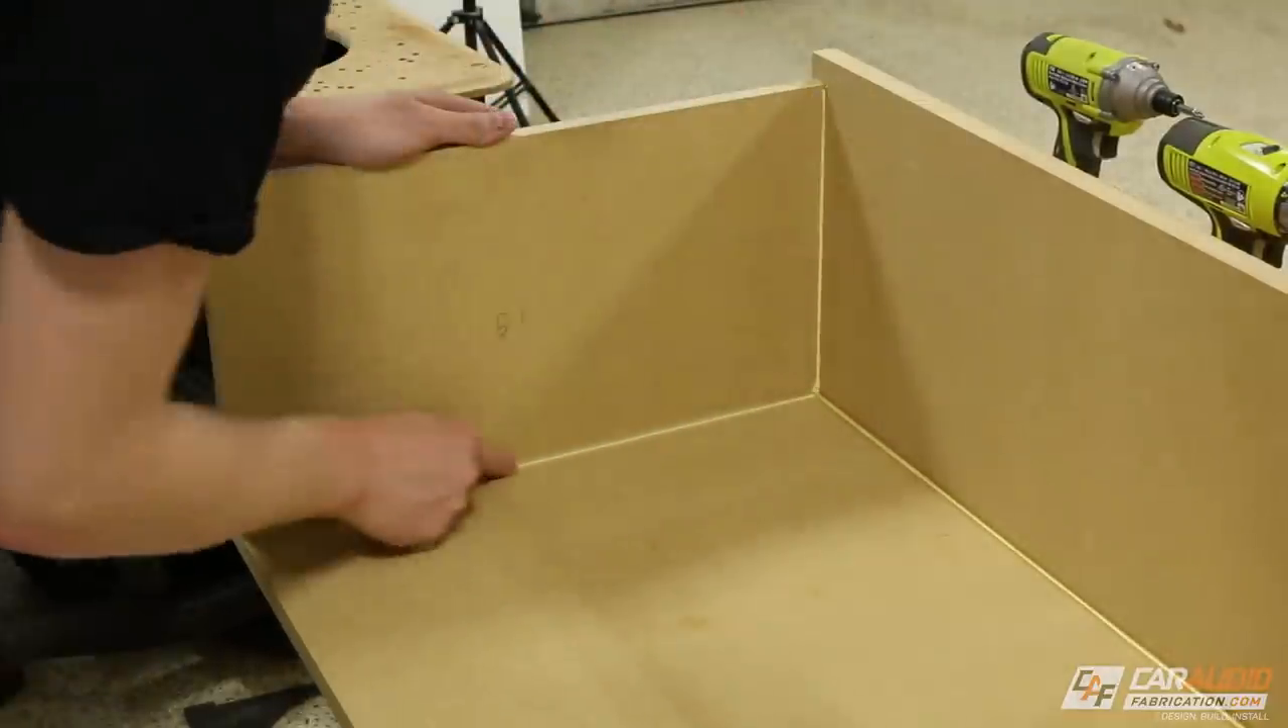With the side panel added it's time for some more beads of glue.